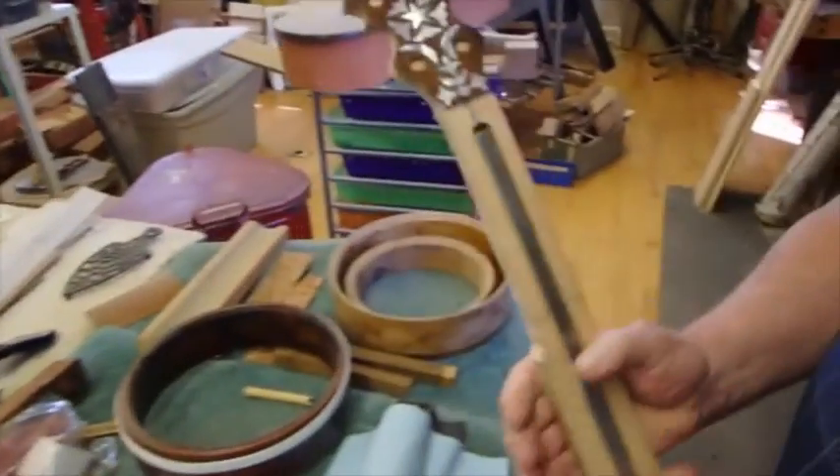I've got the peg head done but I don't have the fingerboard on it.